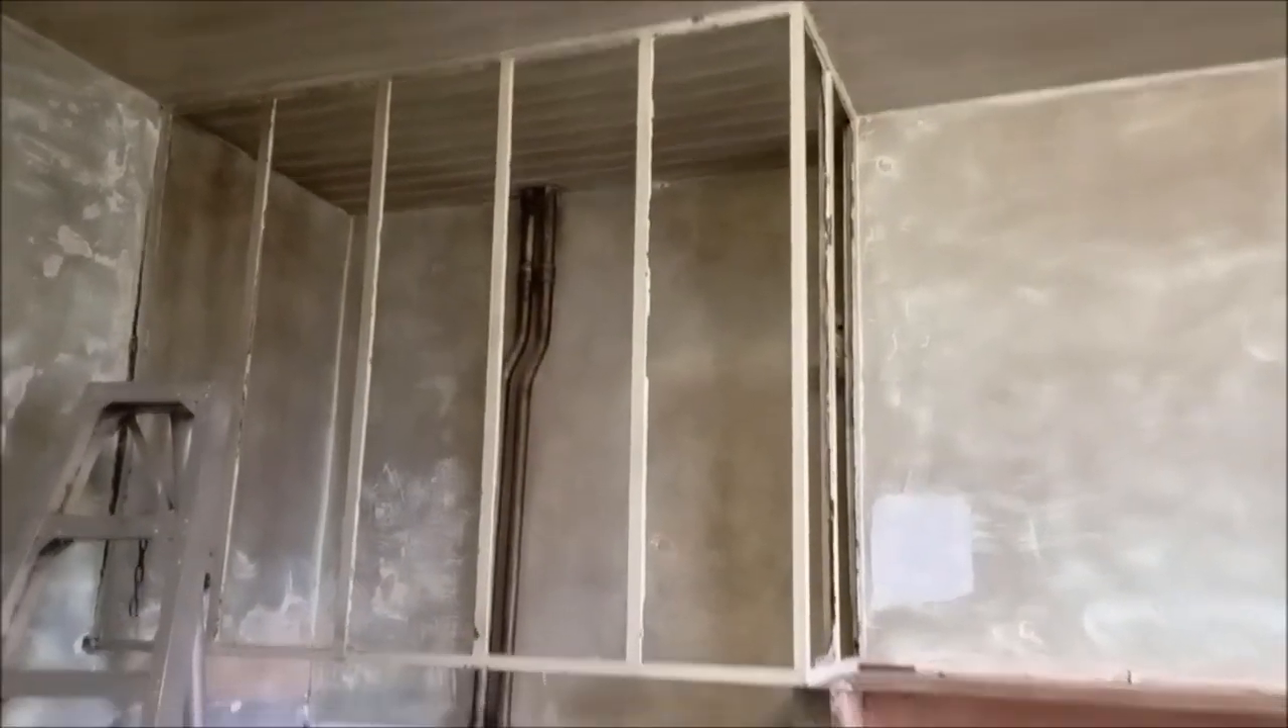So here it is with all the glass taken out.